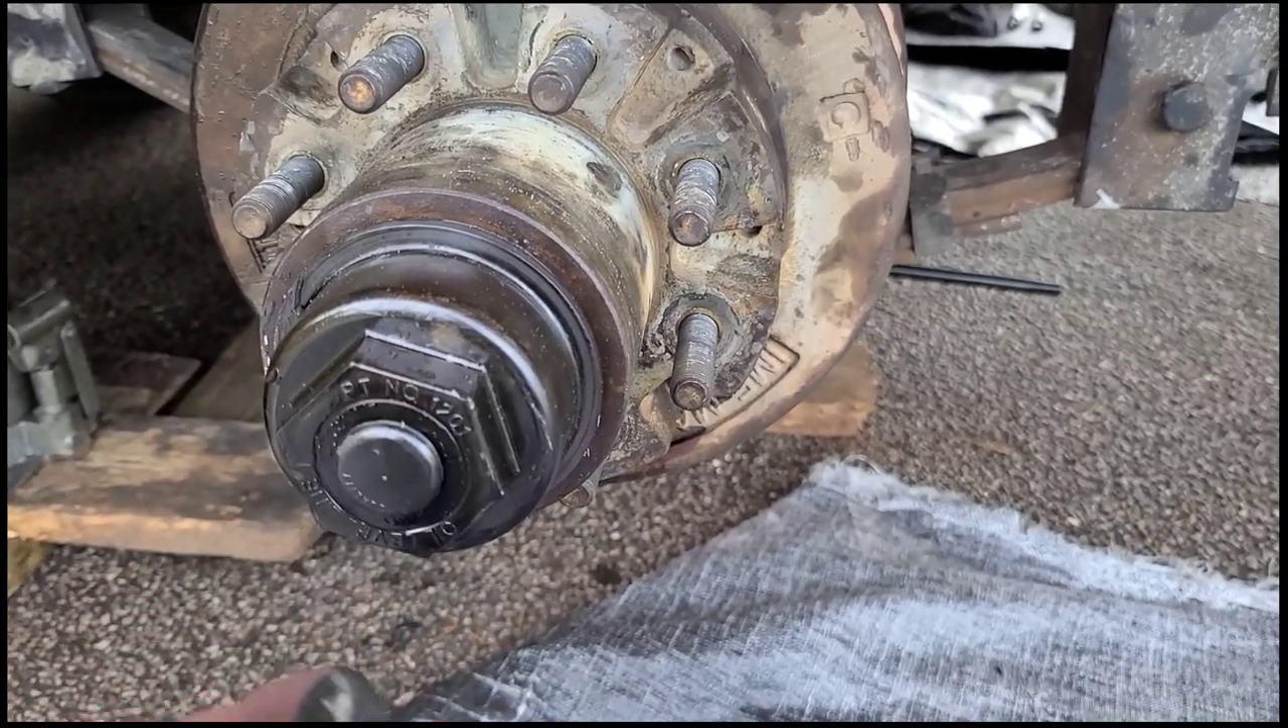Right so now we've got the wheels off so here's the hub assembly.